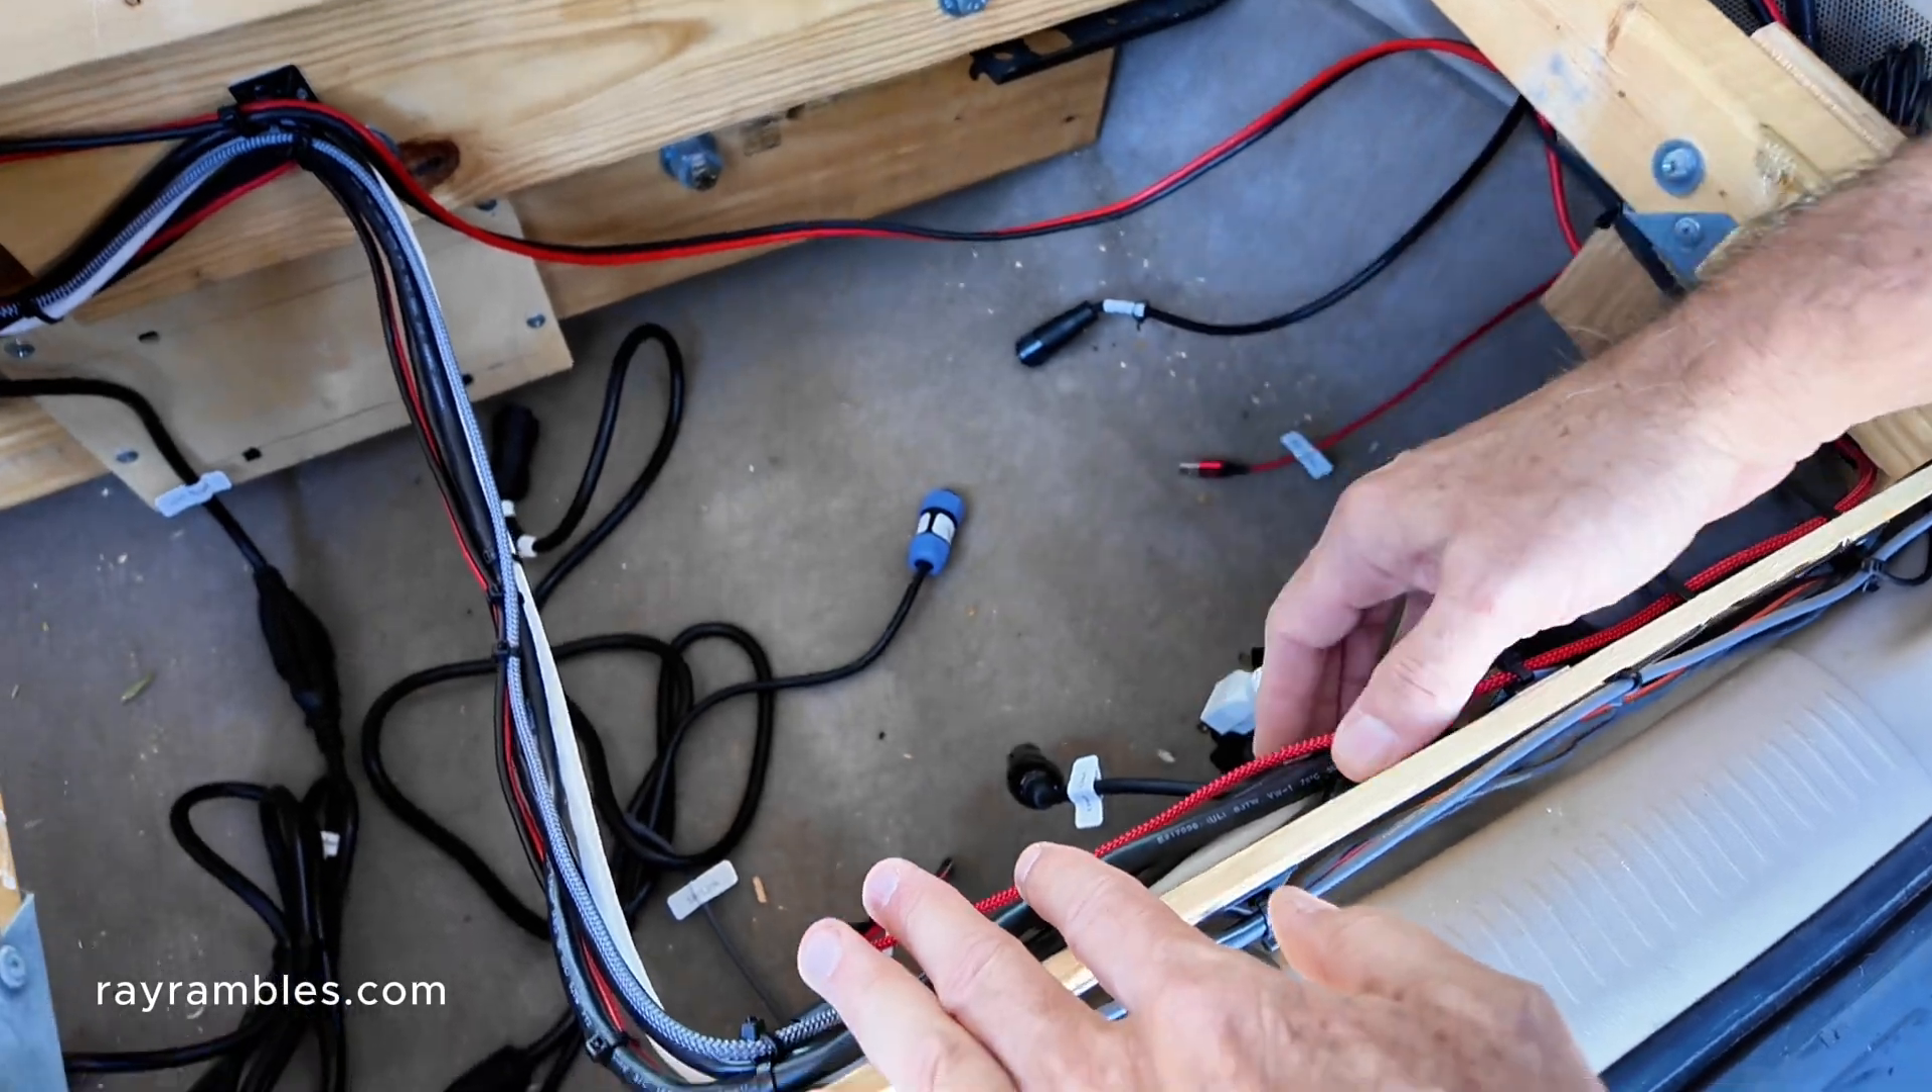All of the wires from the power station are tie wrapped together and they're mounted to the frame piece back here.